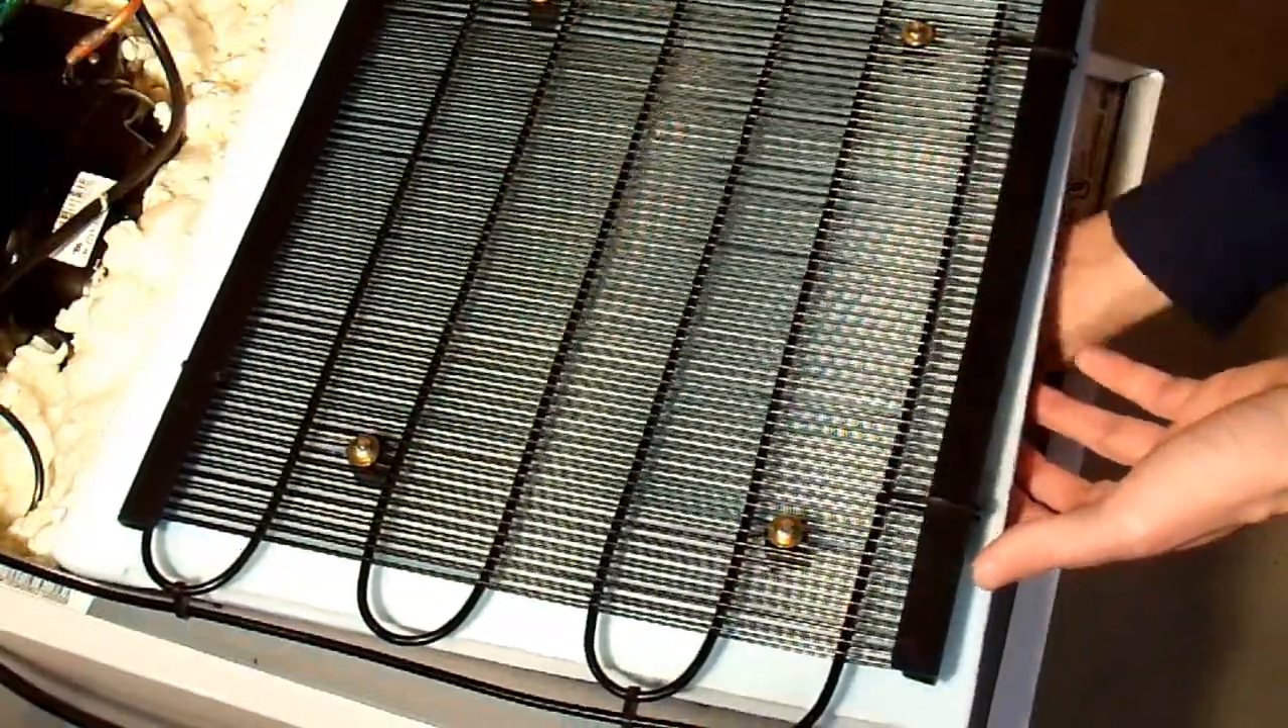And I have the condenser mounted to the foam.